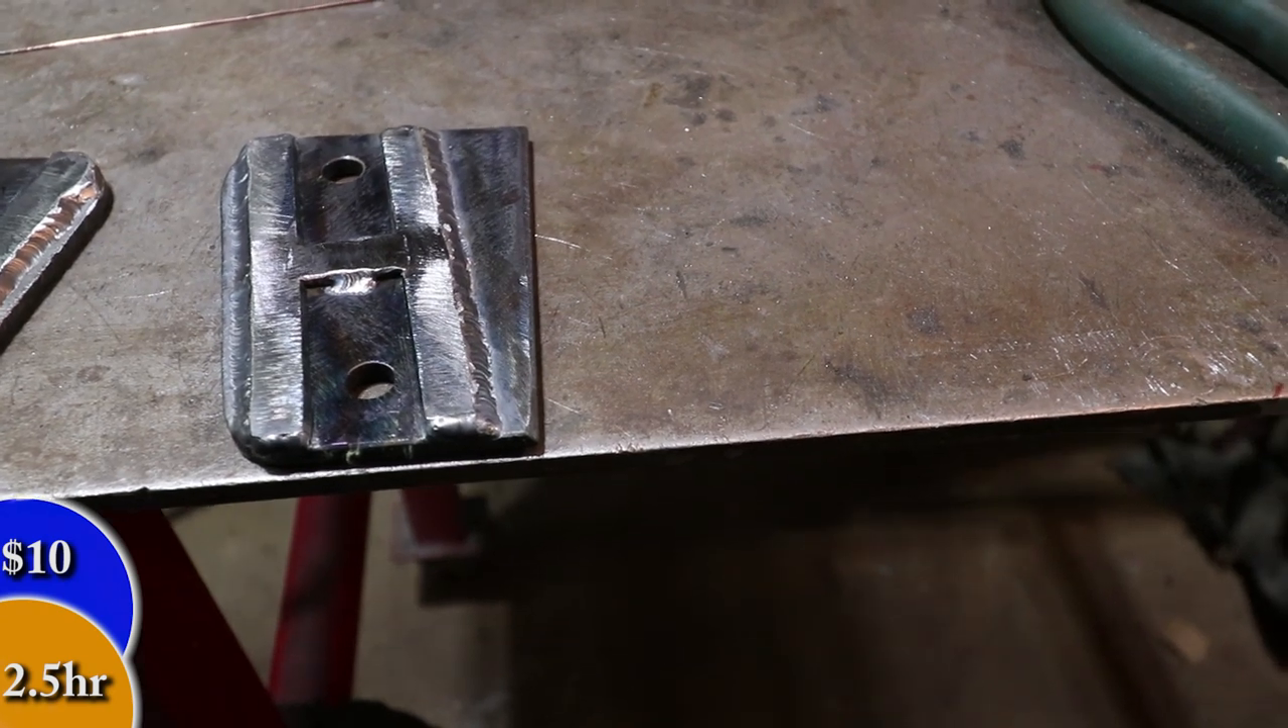Here are the finished plates with these interlocking features welded on top.